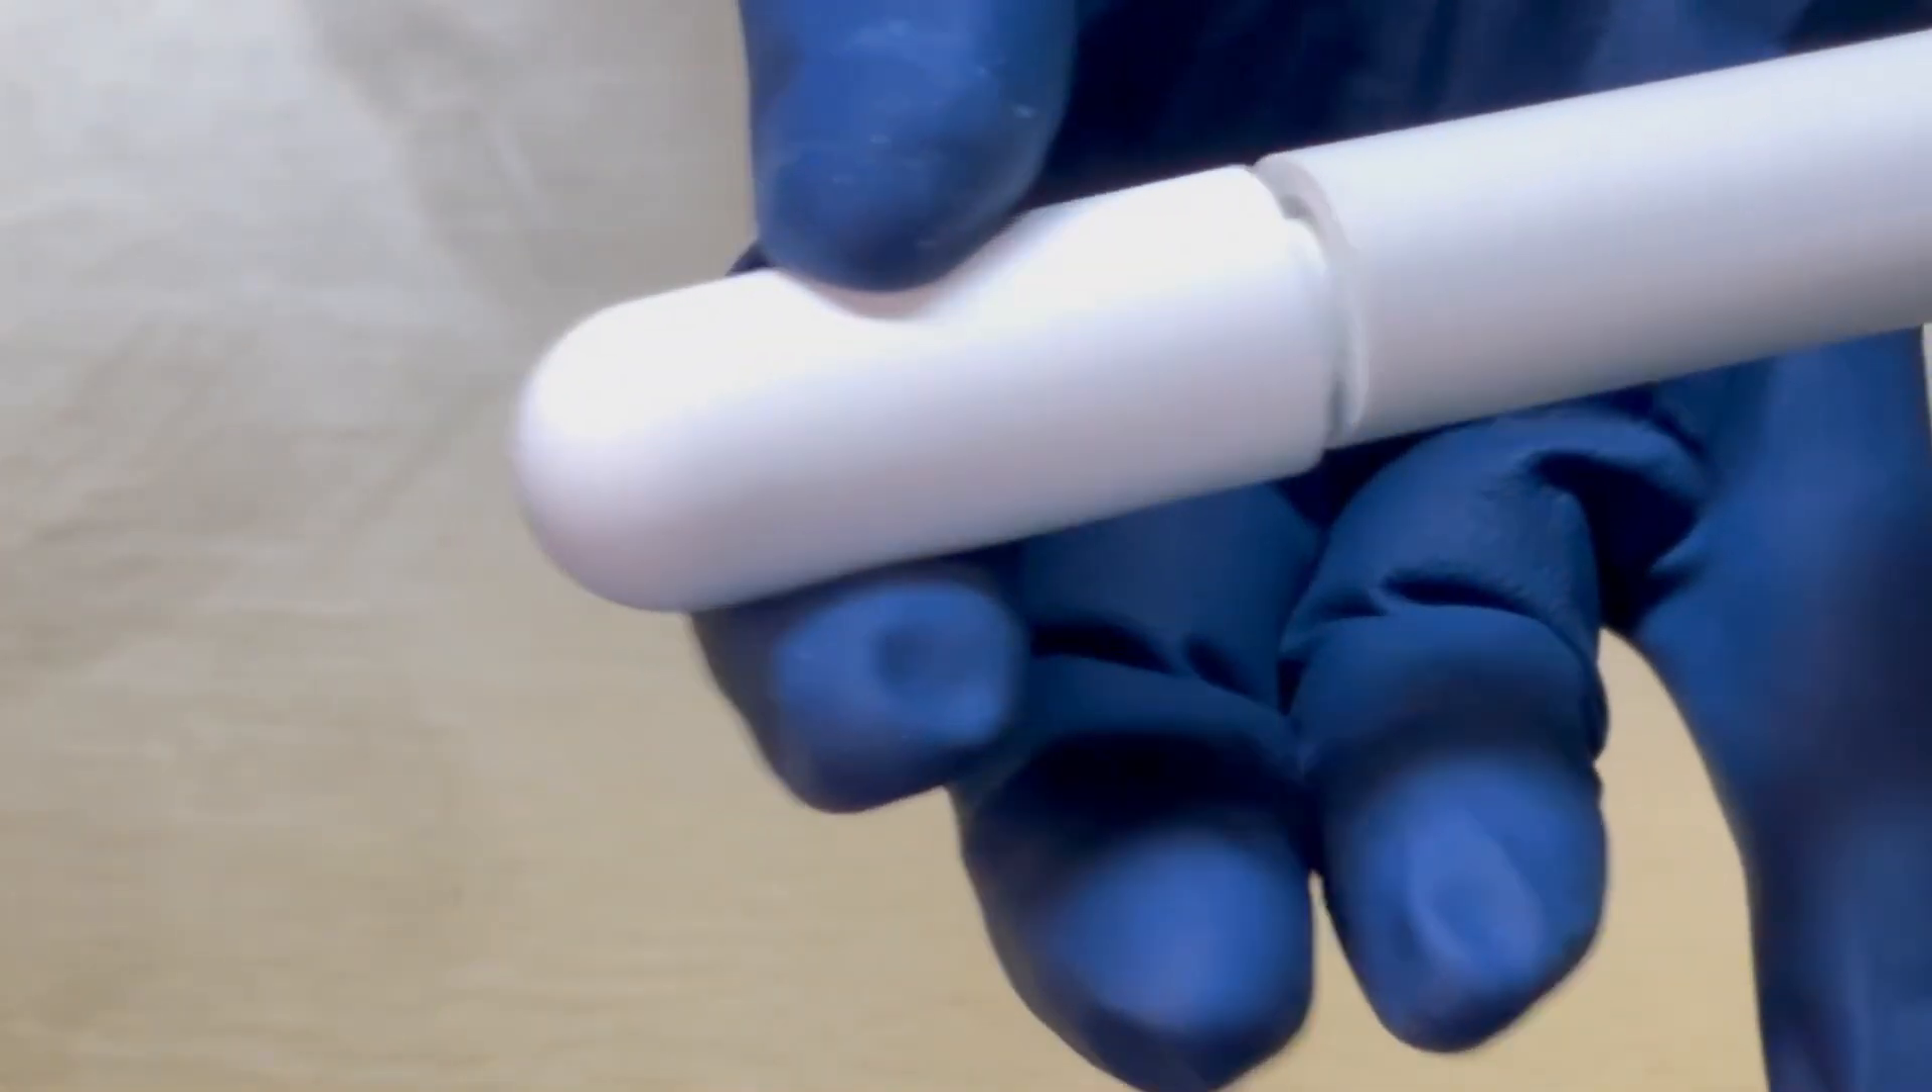Due to the bevel this ceramic cup is not completely flush with the bottom shaft.